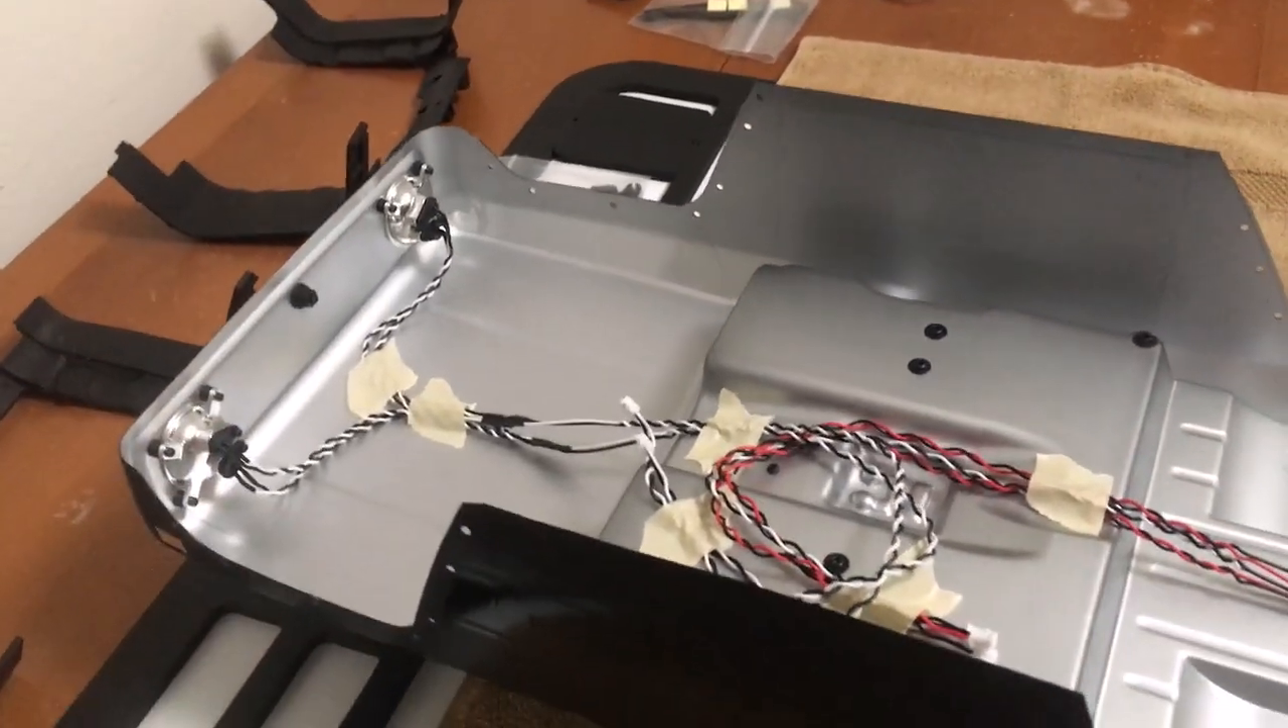All right got the light pods screwed in as you can see got everything kind of taped in place right now.